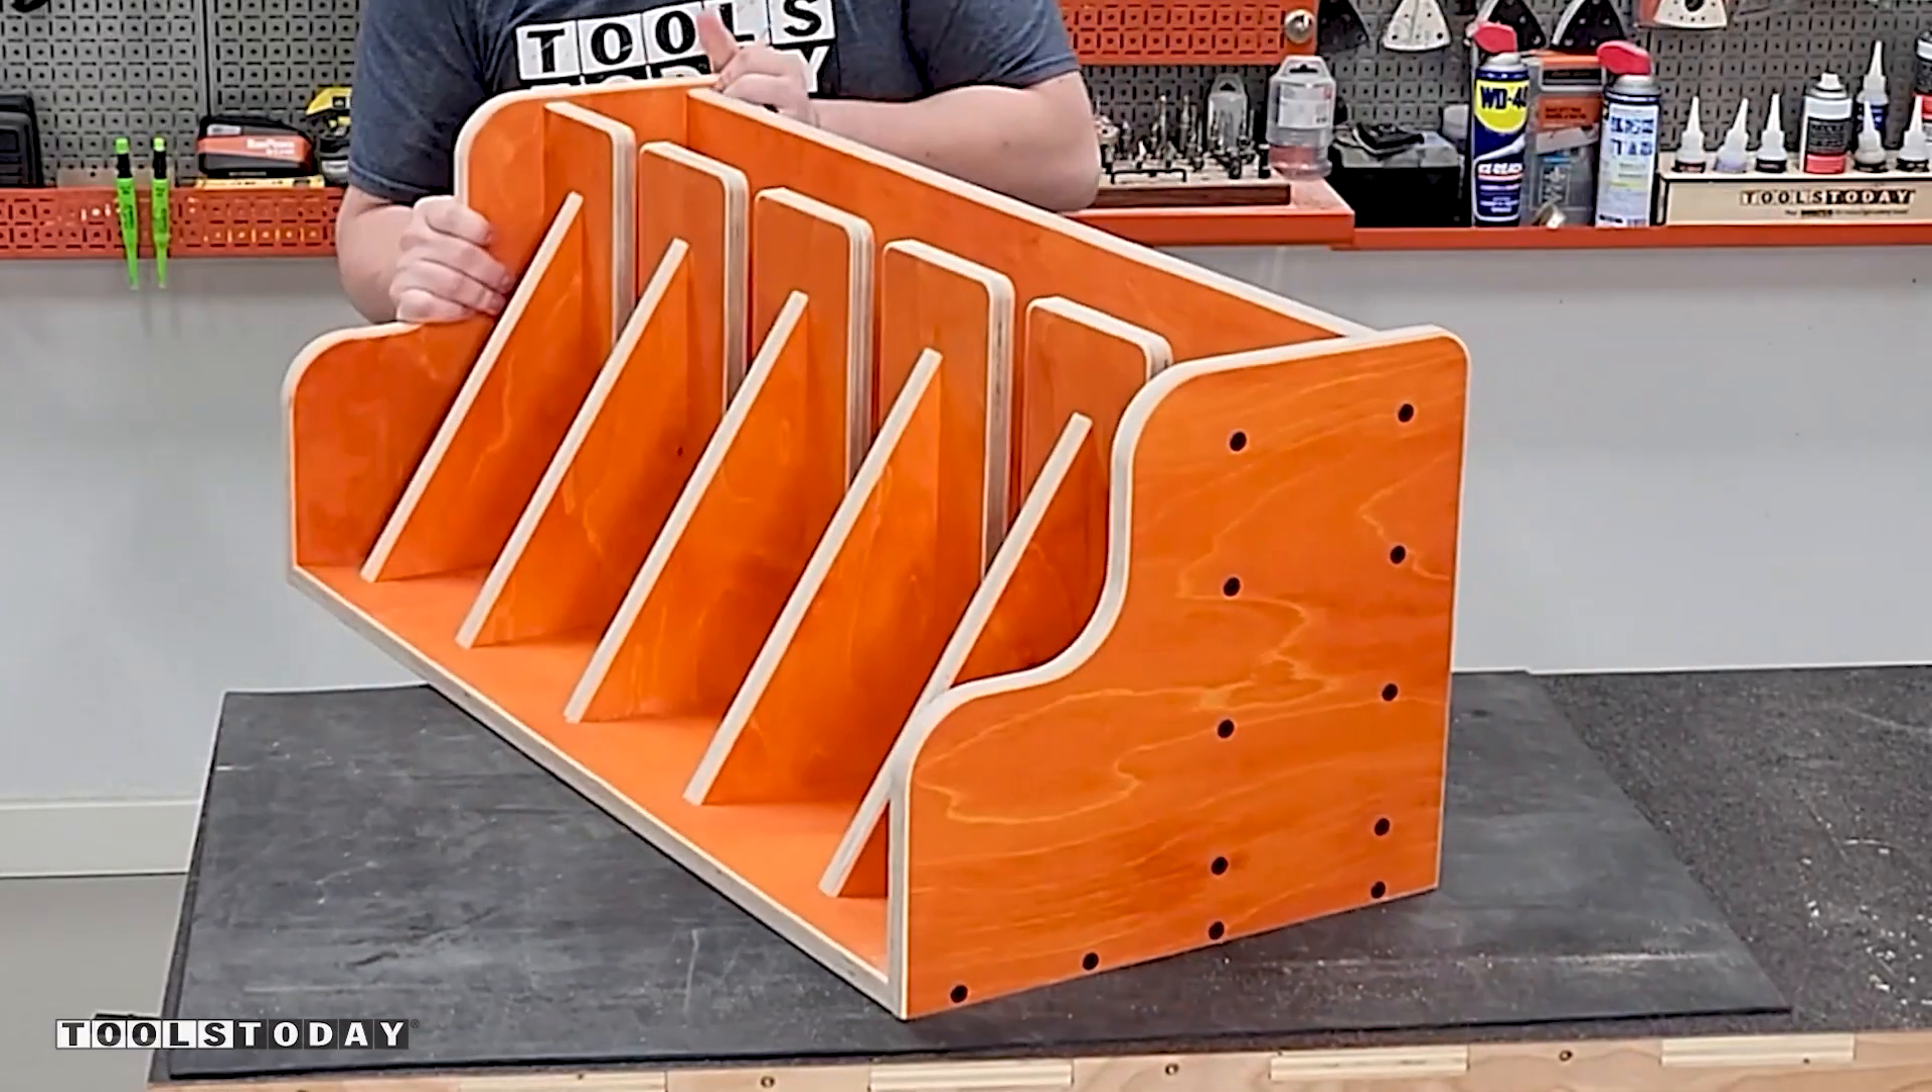The rack was flipped around and the right side panel was installed in the same way.